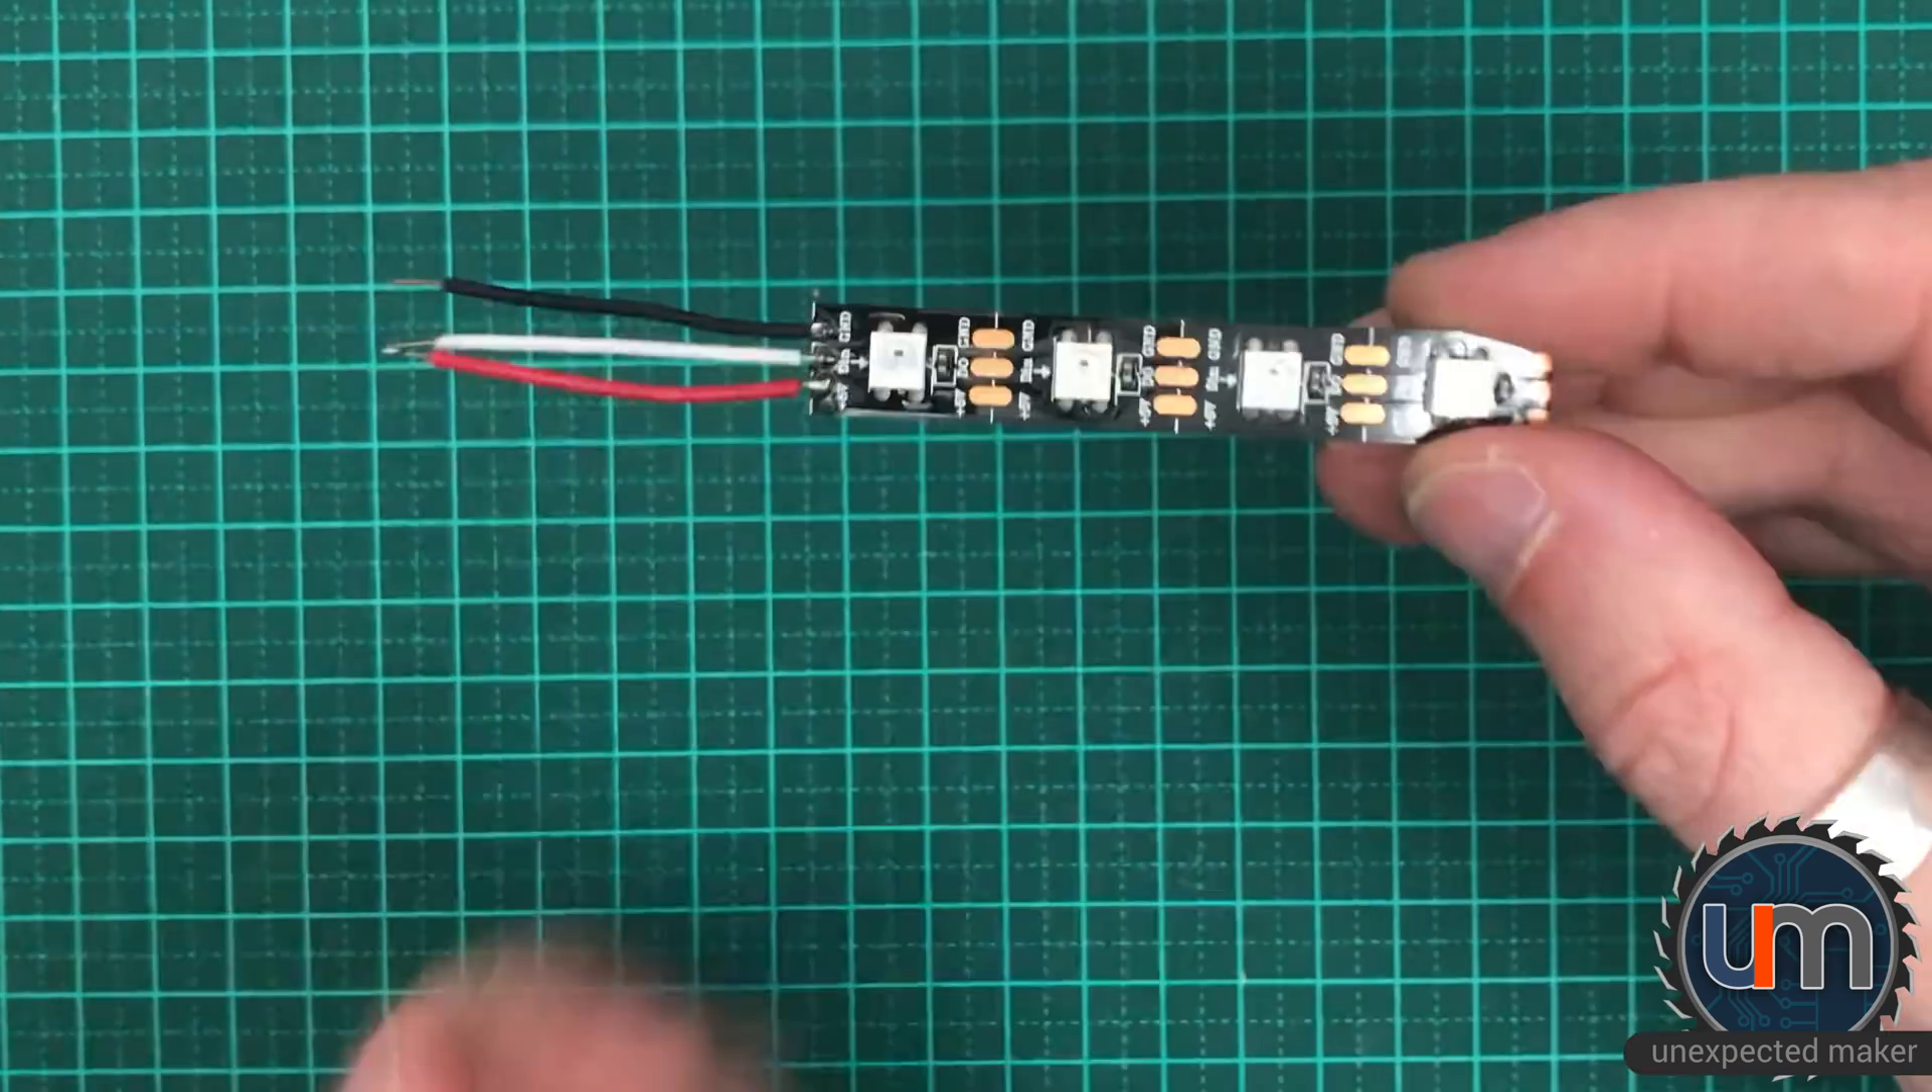So as you can see we've now got ground, data and 5 volts attached to the strip with the data going this way.